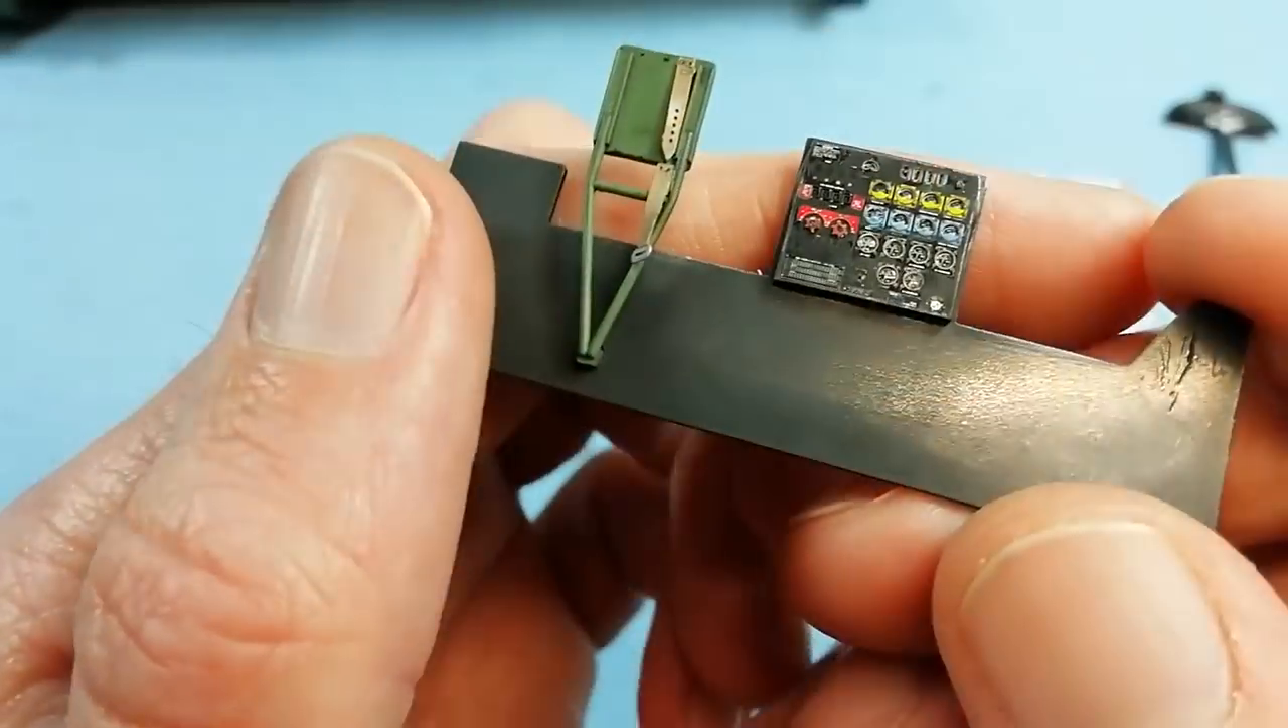And this is our photo etch panel installed for our flight engineer.